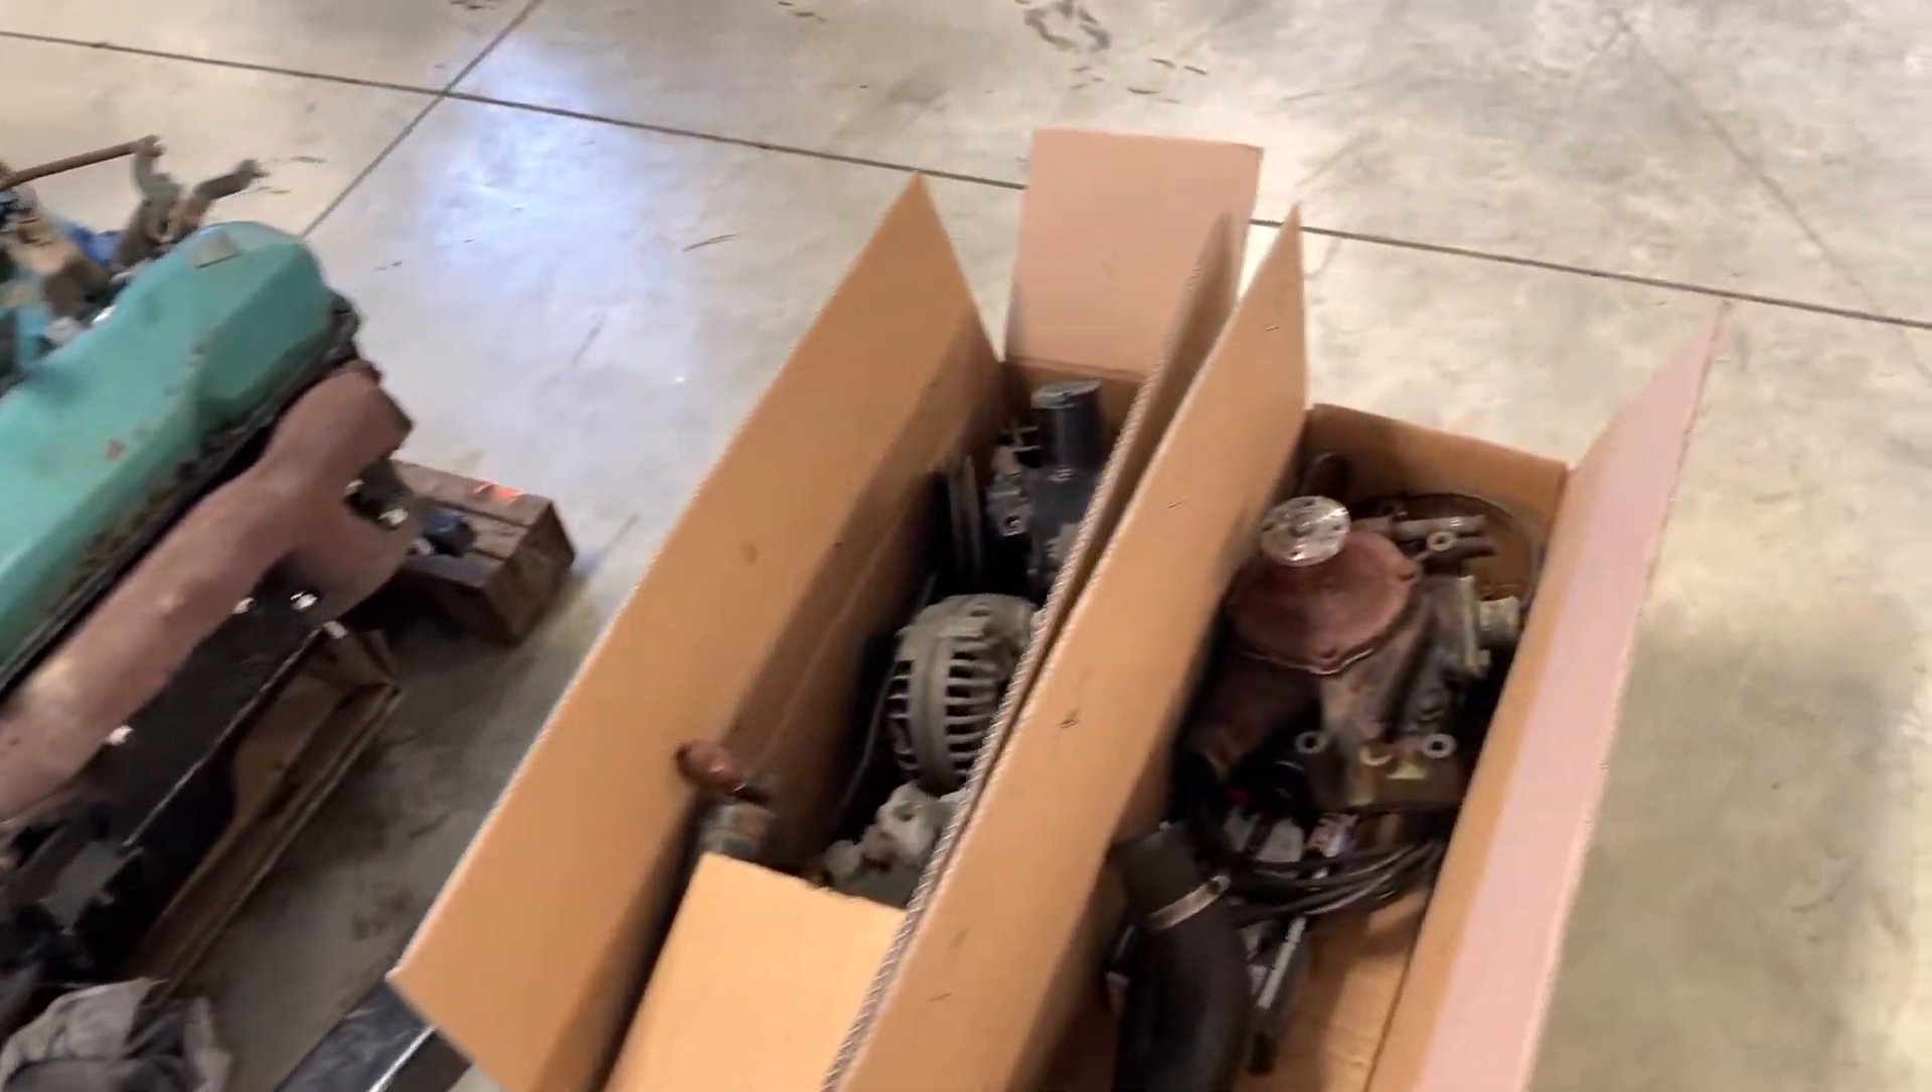Now, I've got most of the accessories off.